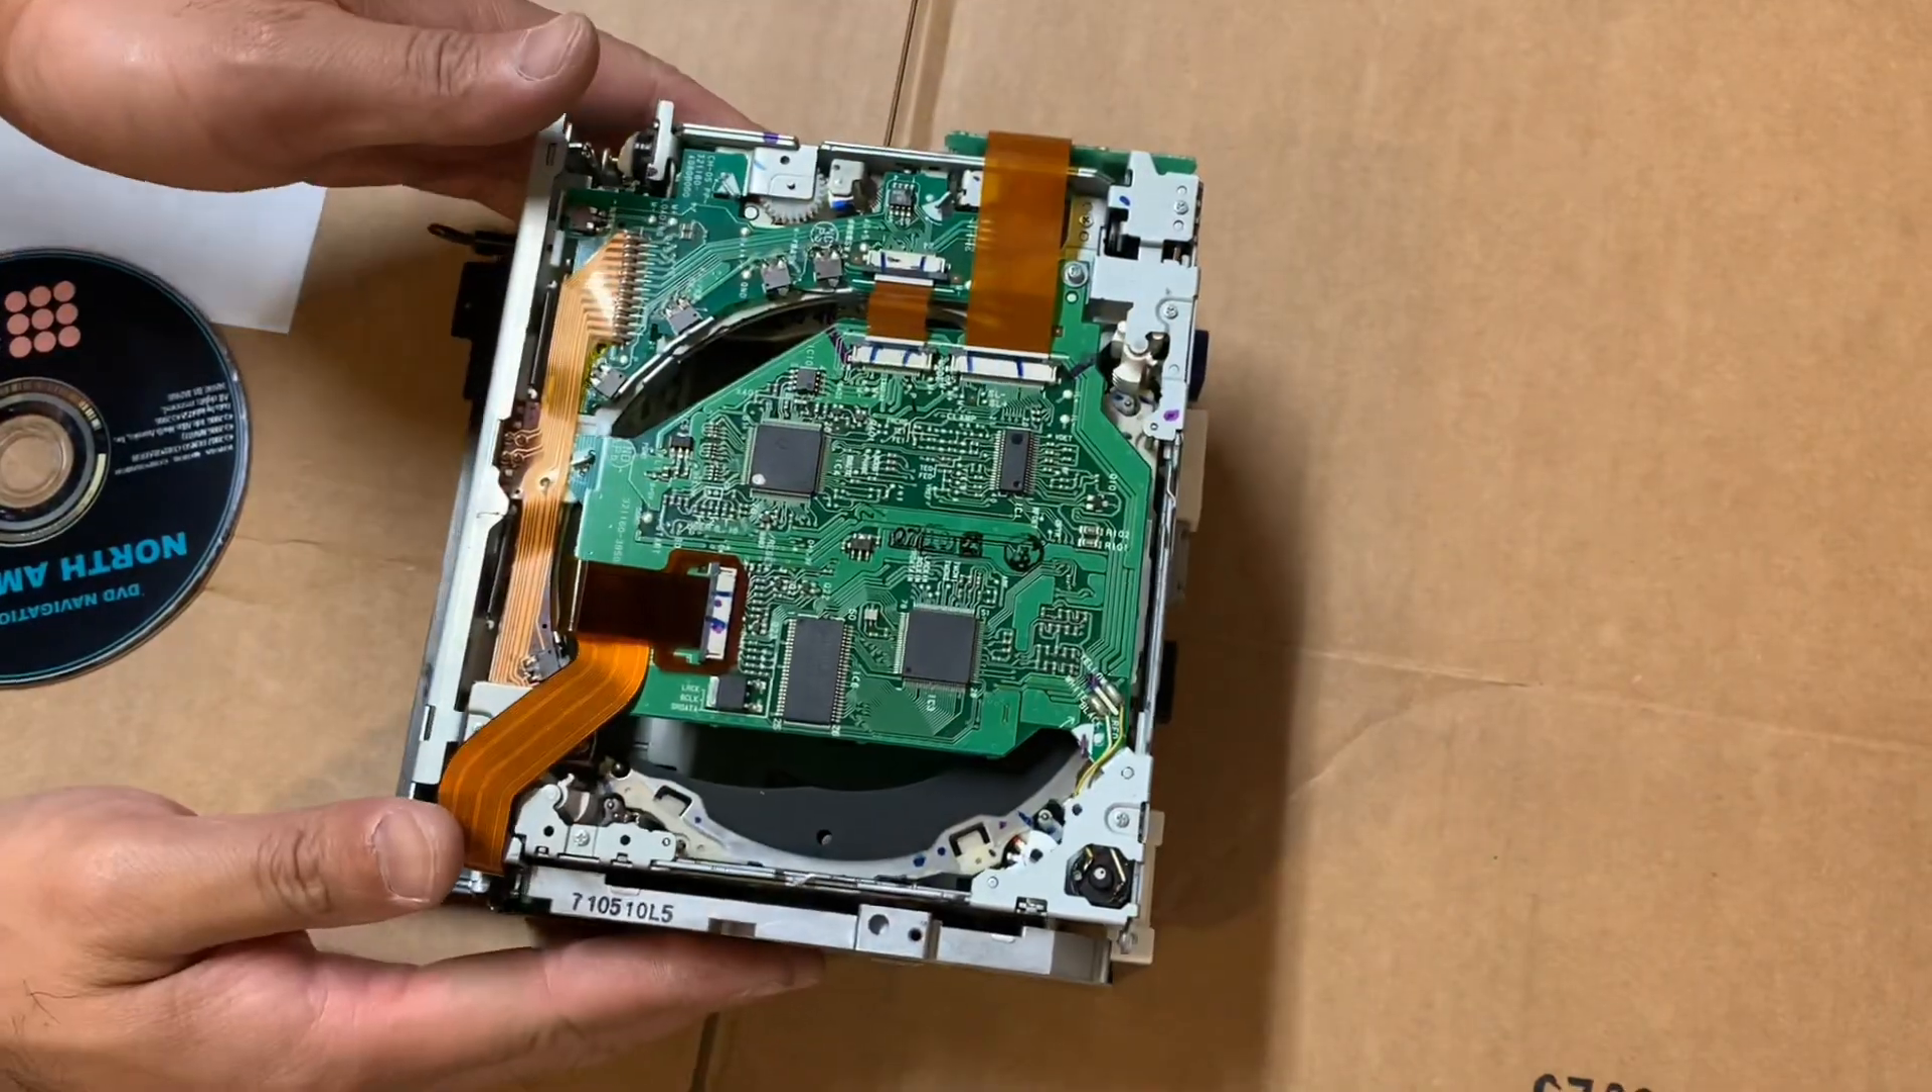So I have the unit here, it's taken apart.